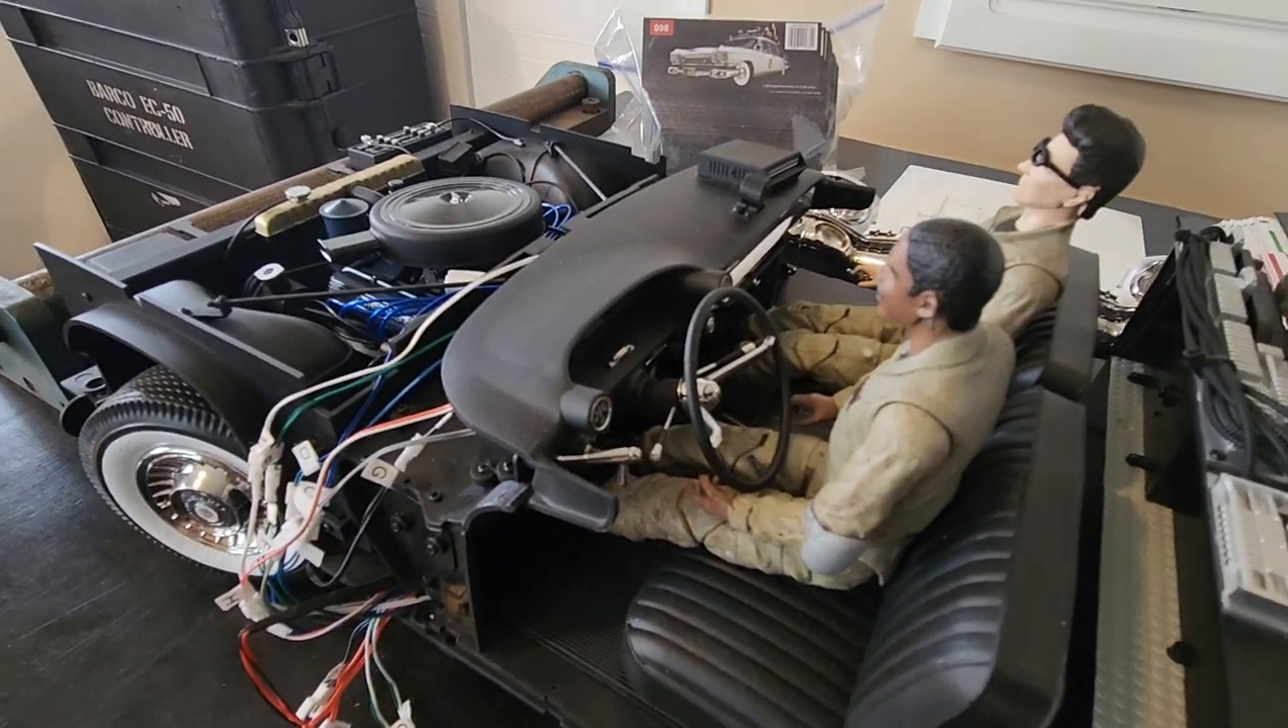These are all my figurines from my Diamond Select and really happy how they fit in there.